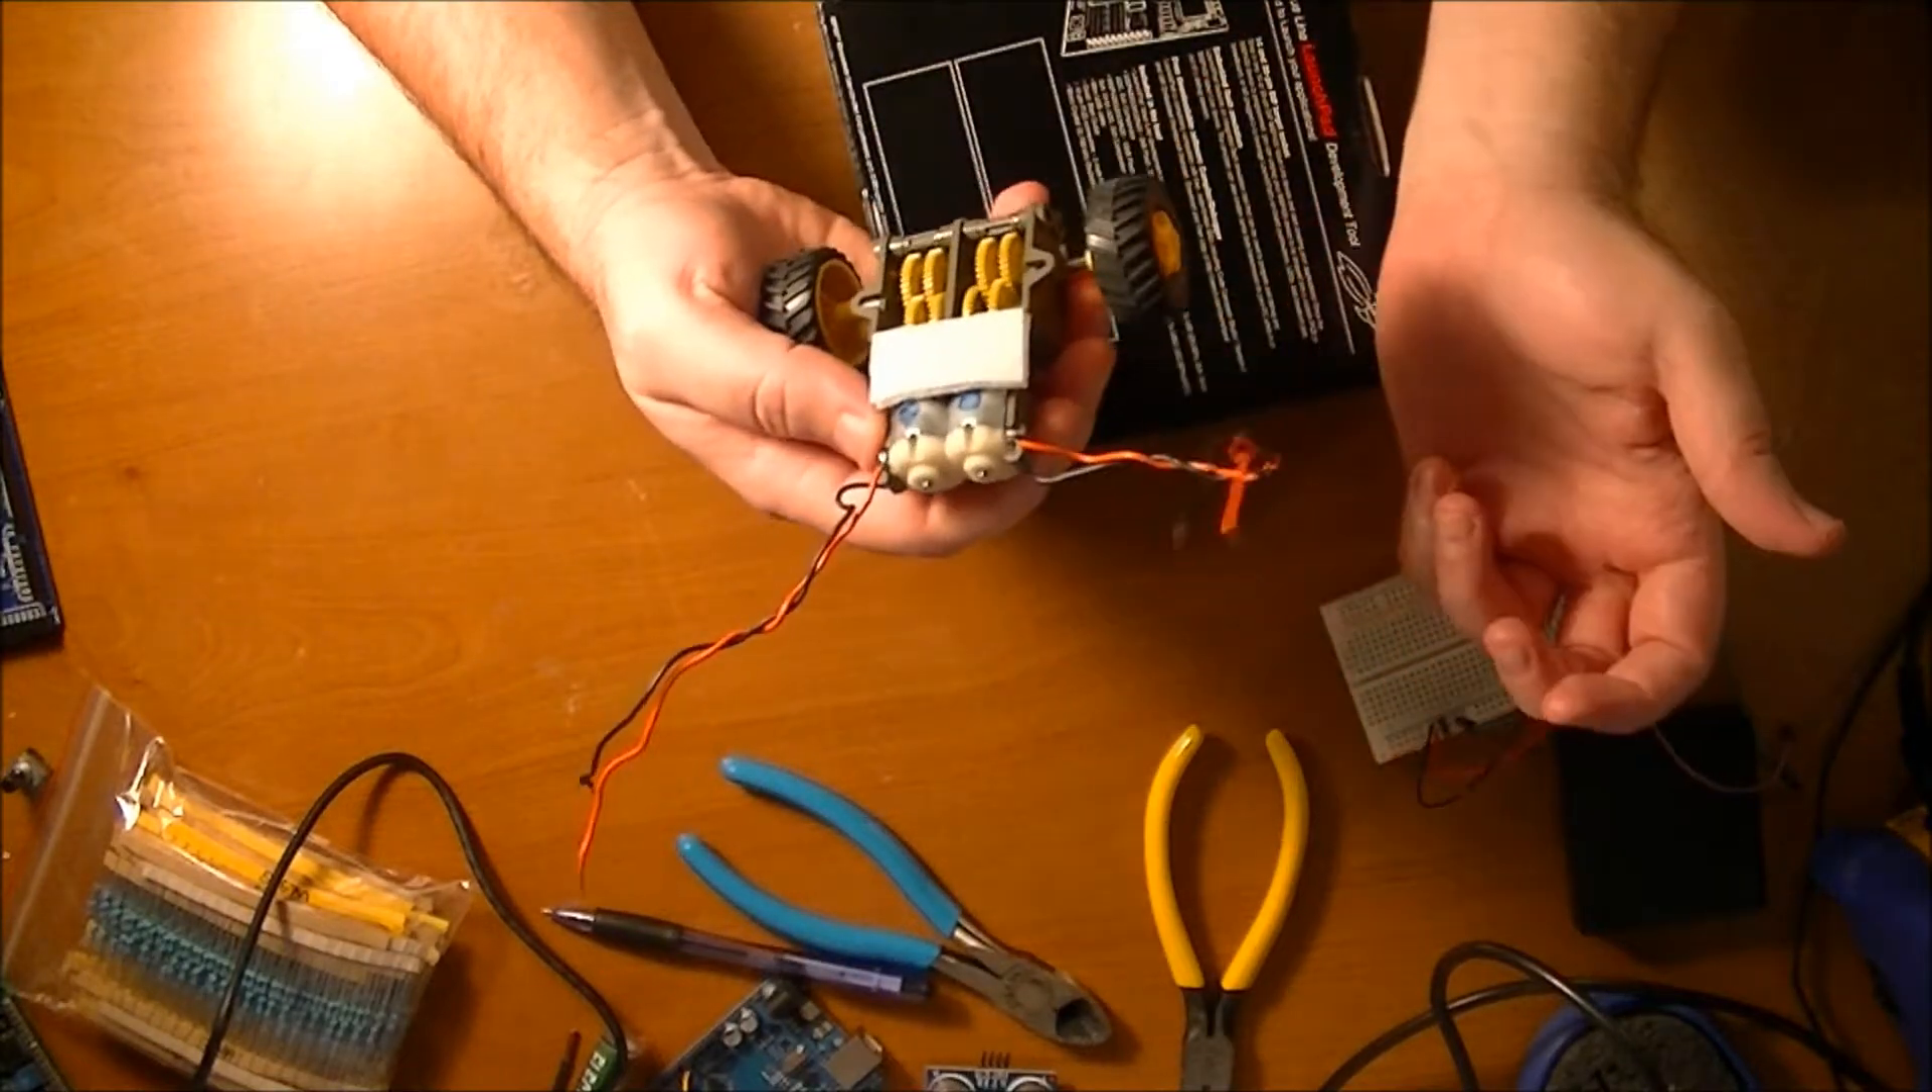But you can see I've already got the motors wired up here.